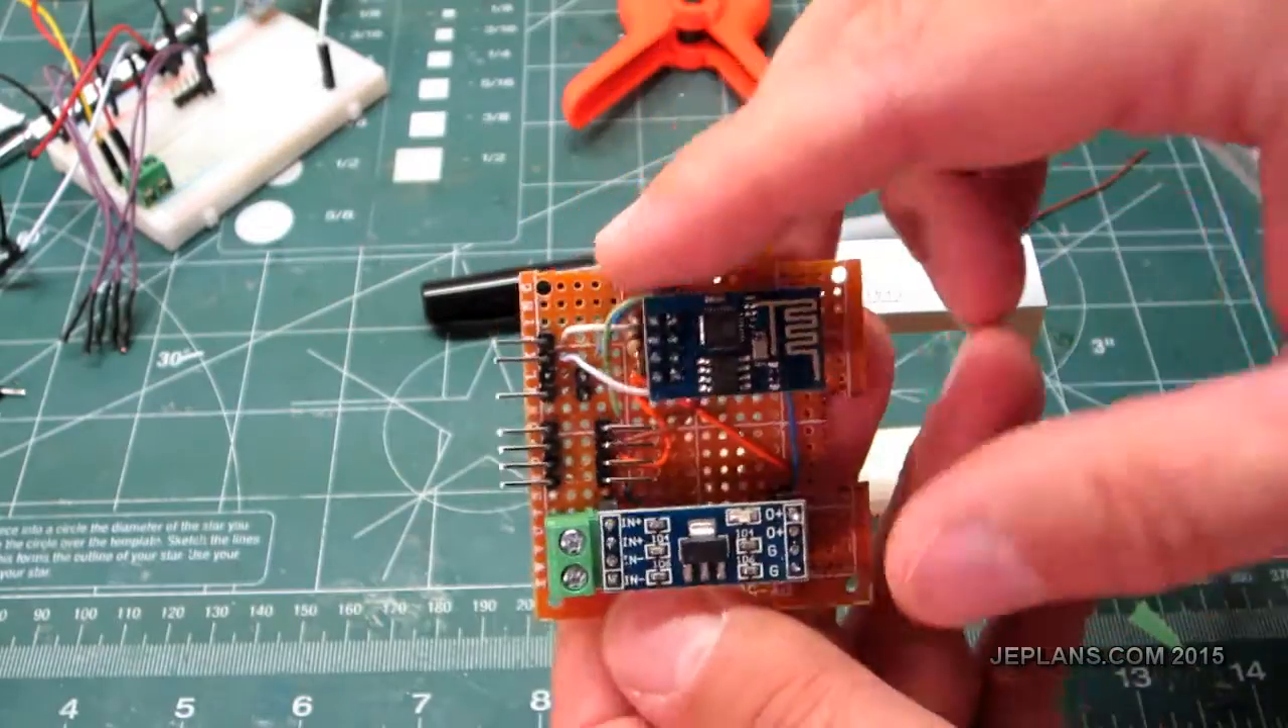I finished assembling my circuit board here.